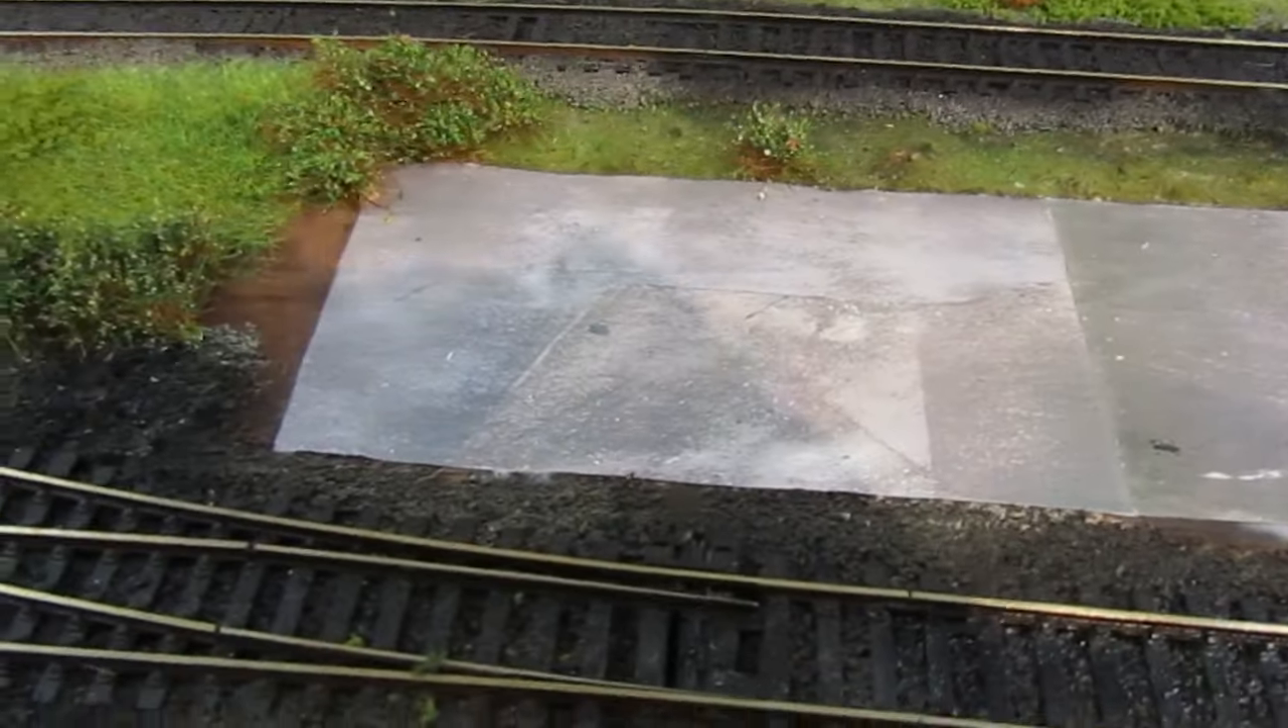OK, I've done a concrete tarmac base for the power signal box. That's all glued down with PVA.